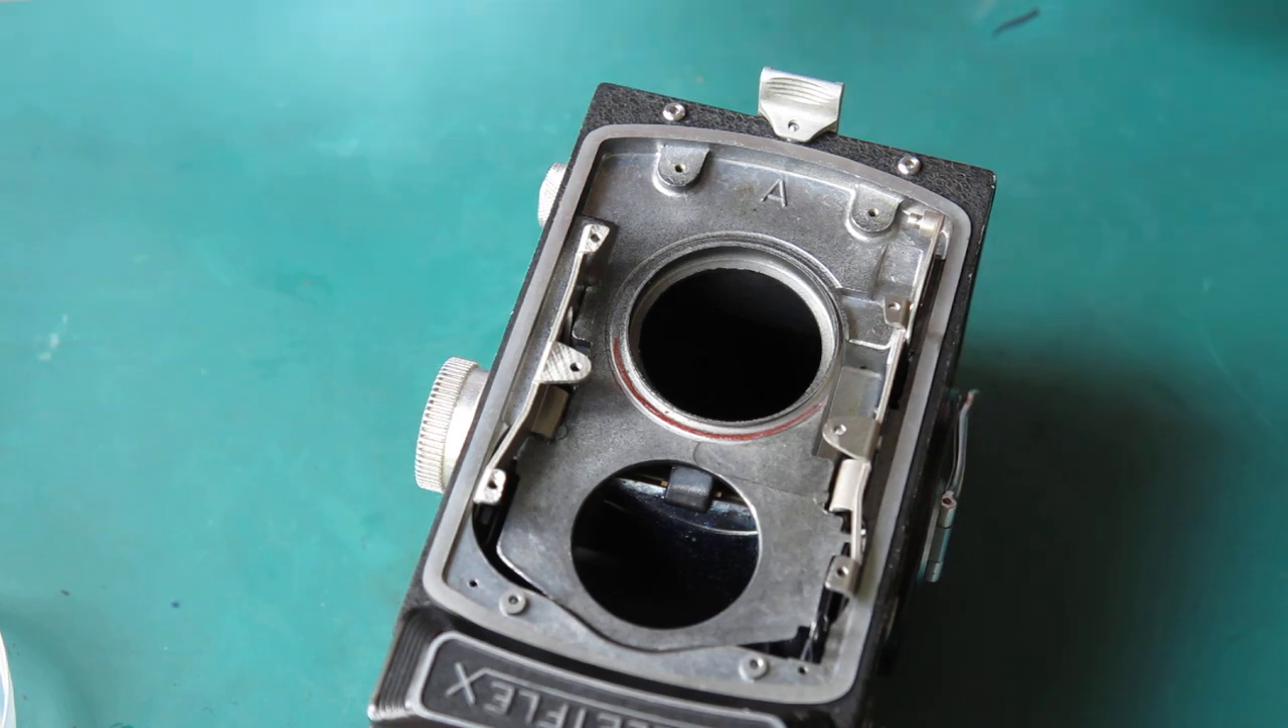Of course I won't put the cover on that yet because I've got to adjust the focus once I'll get everything back on the front of the camera.